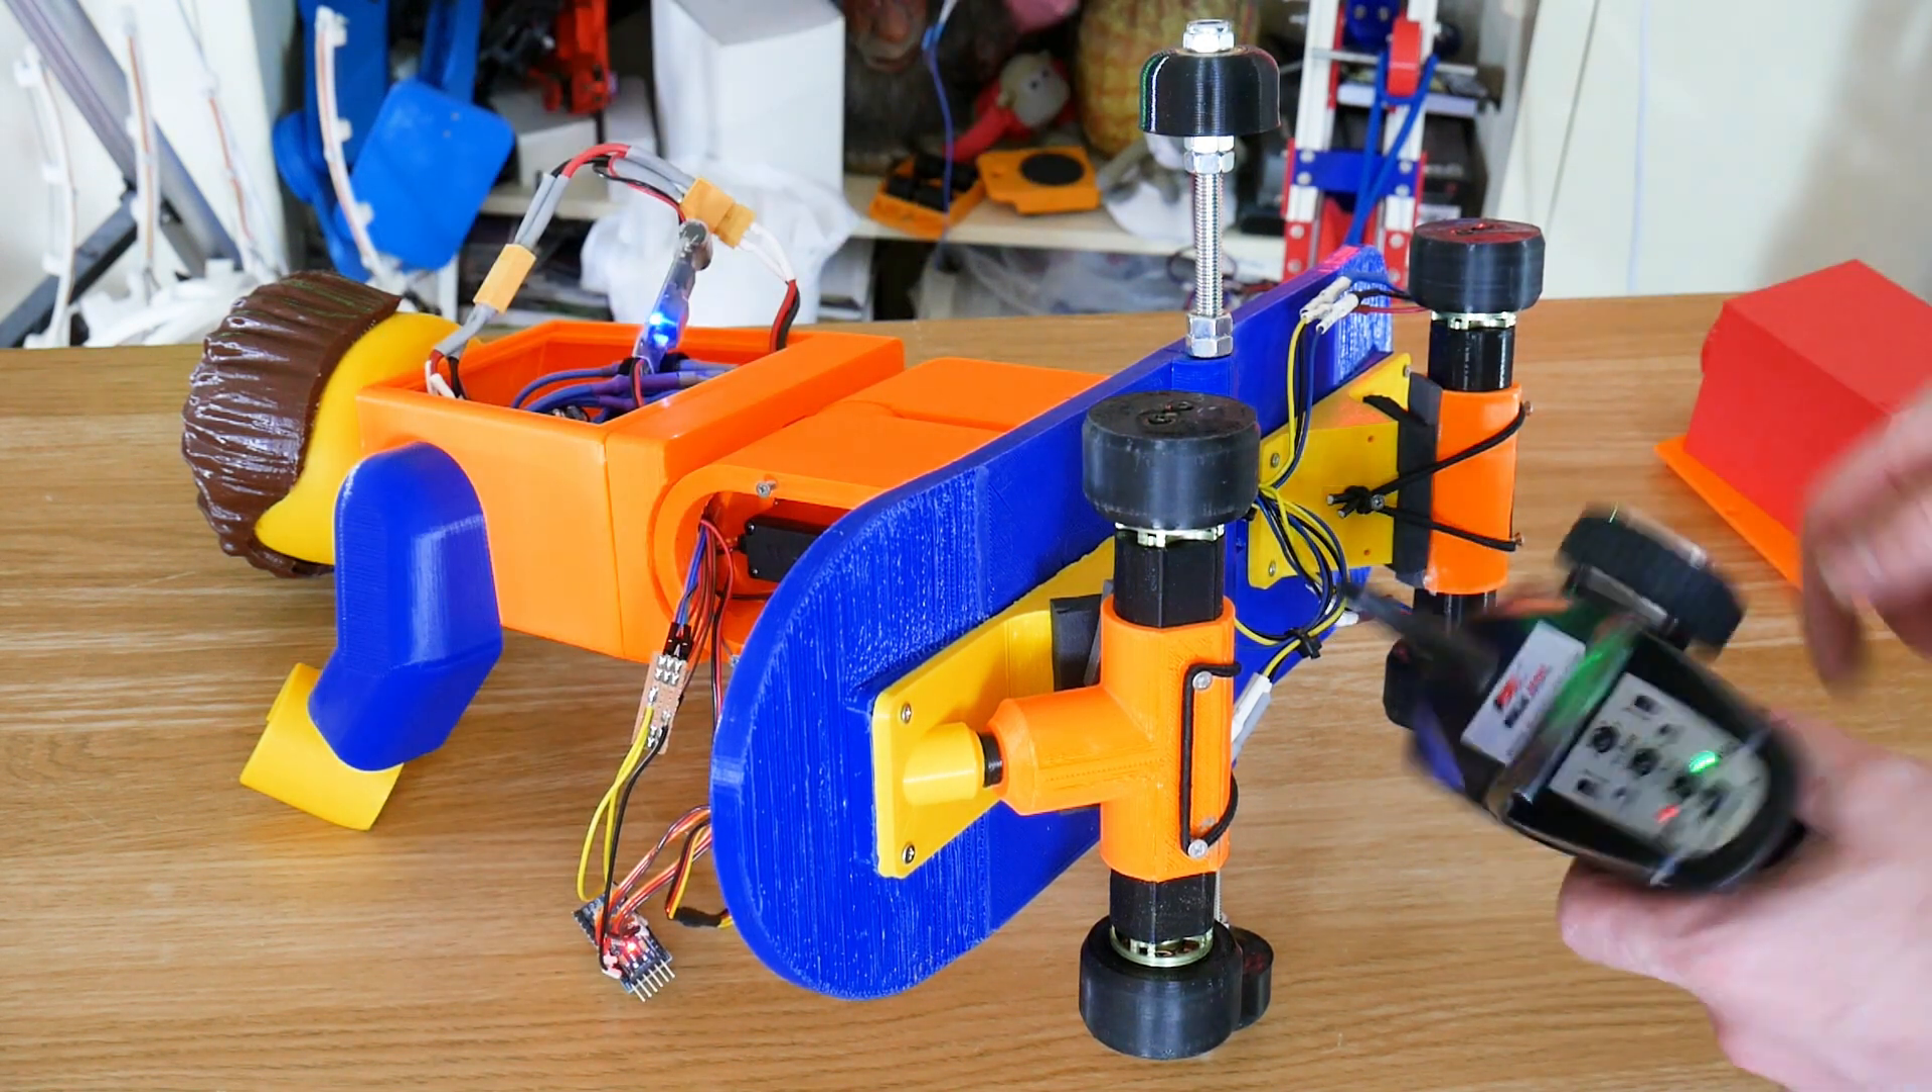All the electronics are still hanging around here but I'm just checking everything works.